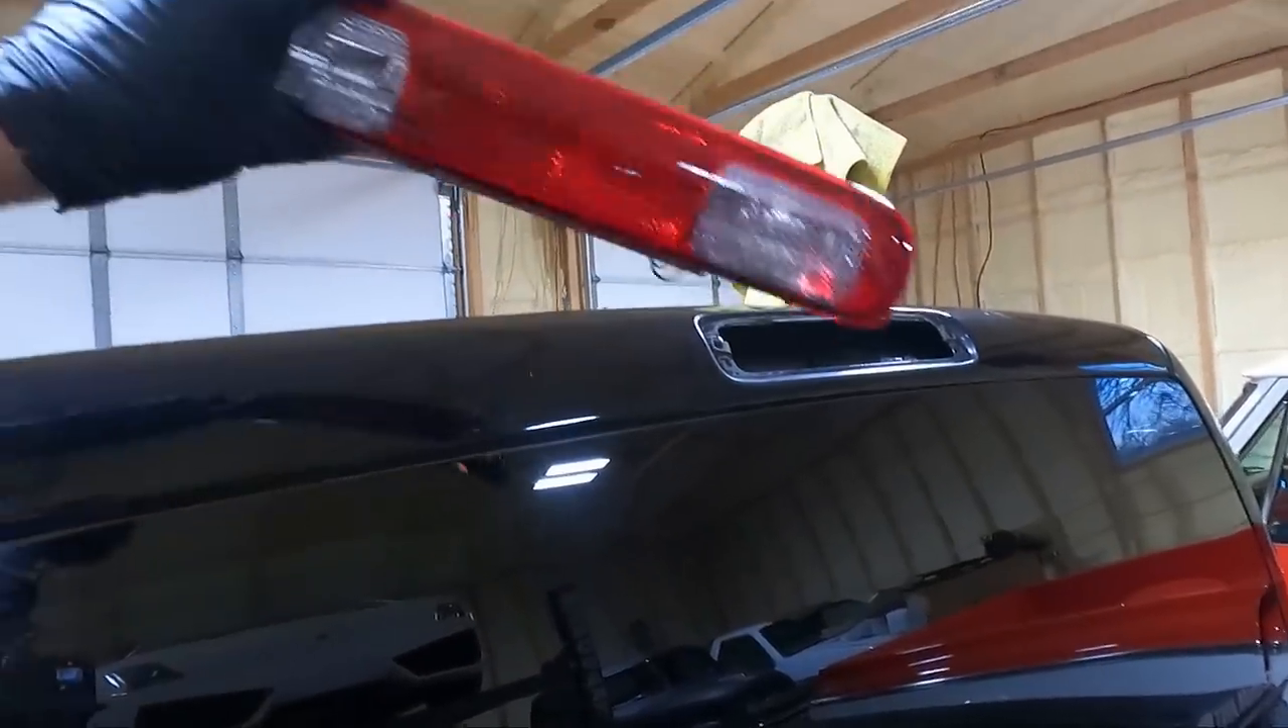You can see I've already started in the back by taking out the third brake light.